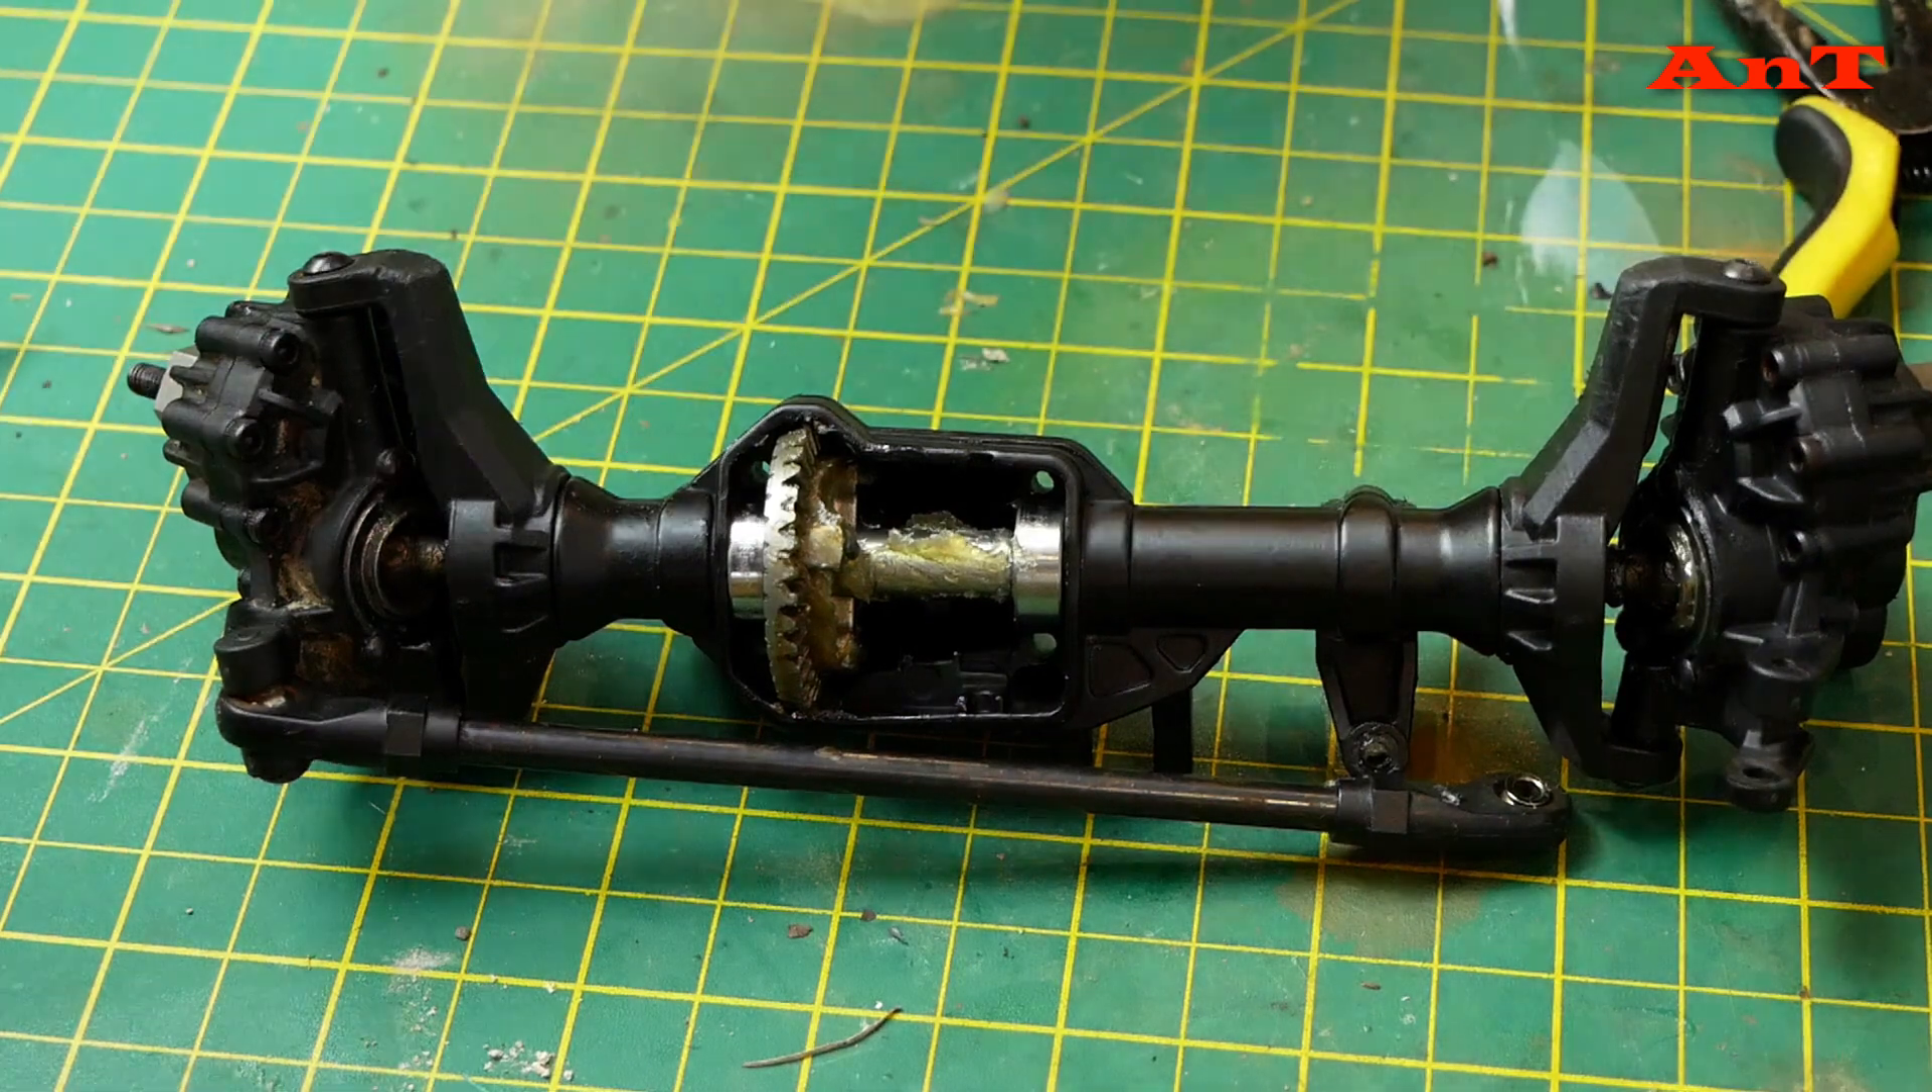Really all I need to do is put the axle cover back on again.